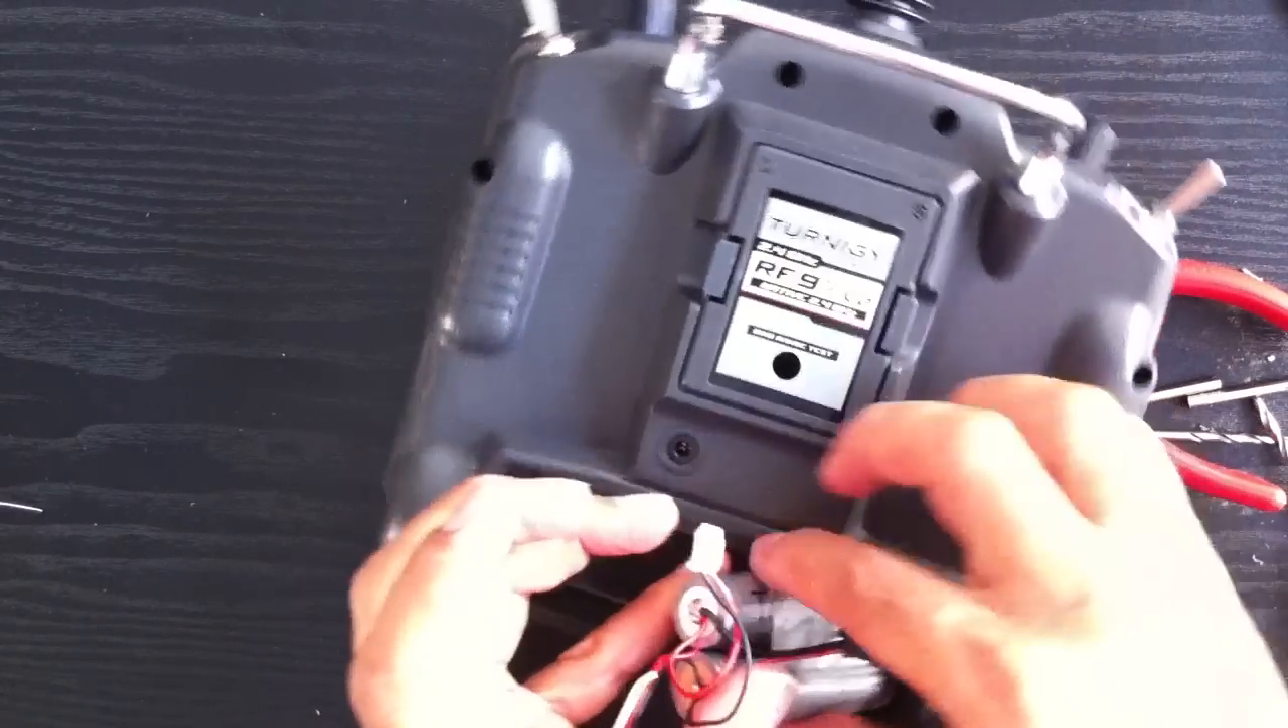All we need to do now is put the battery back in again.